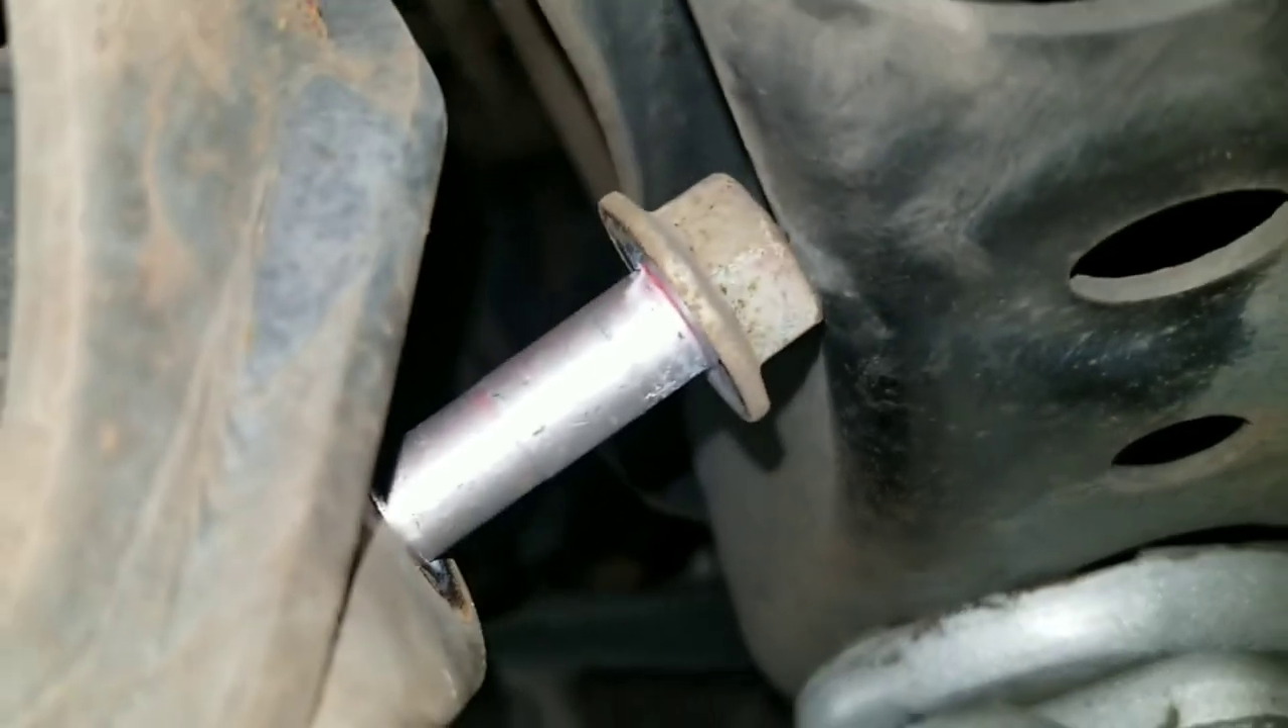I took the nut off and slid the bolt as far as it could go and it's hitting the arm right here.